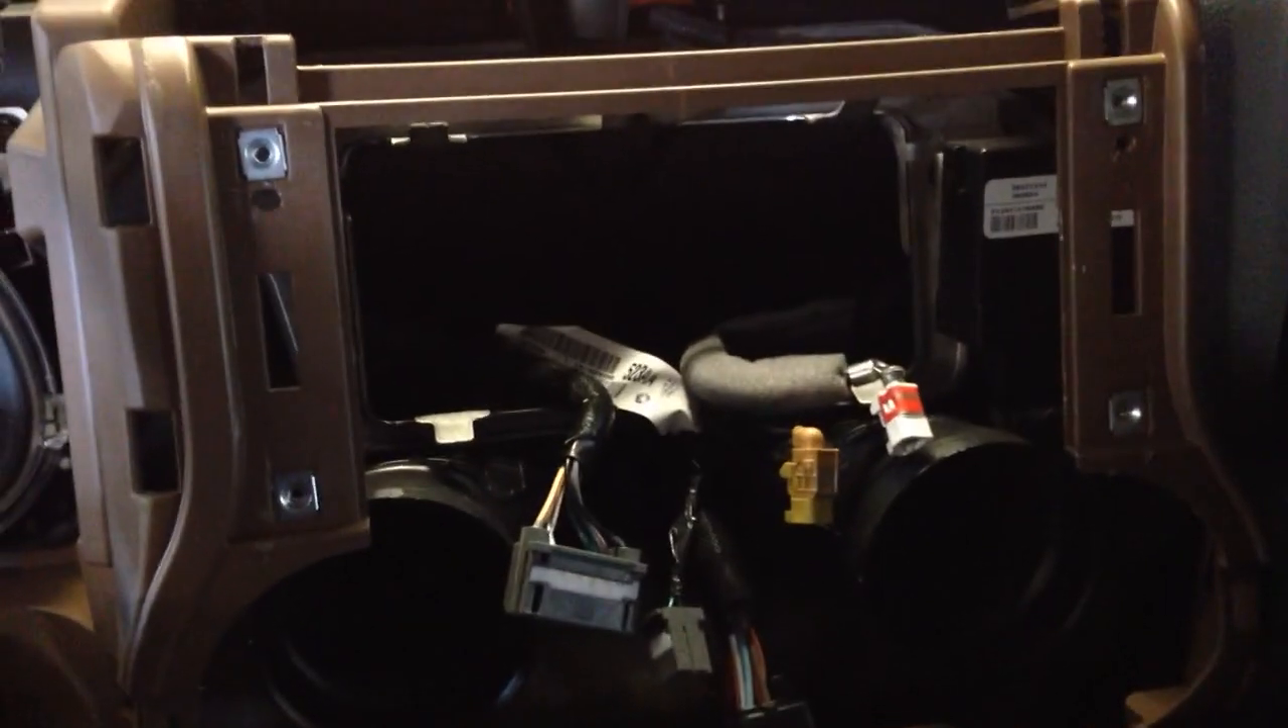All right, here we are in the cabin of a 2012 Jeep Wrangler, and I have taken the dash cover off, which is what you want to do when you get access to the radio.